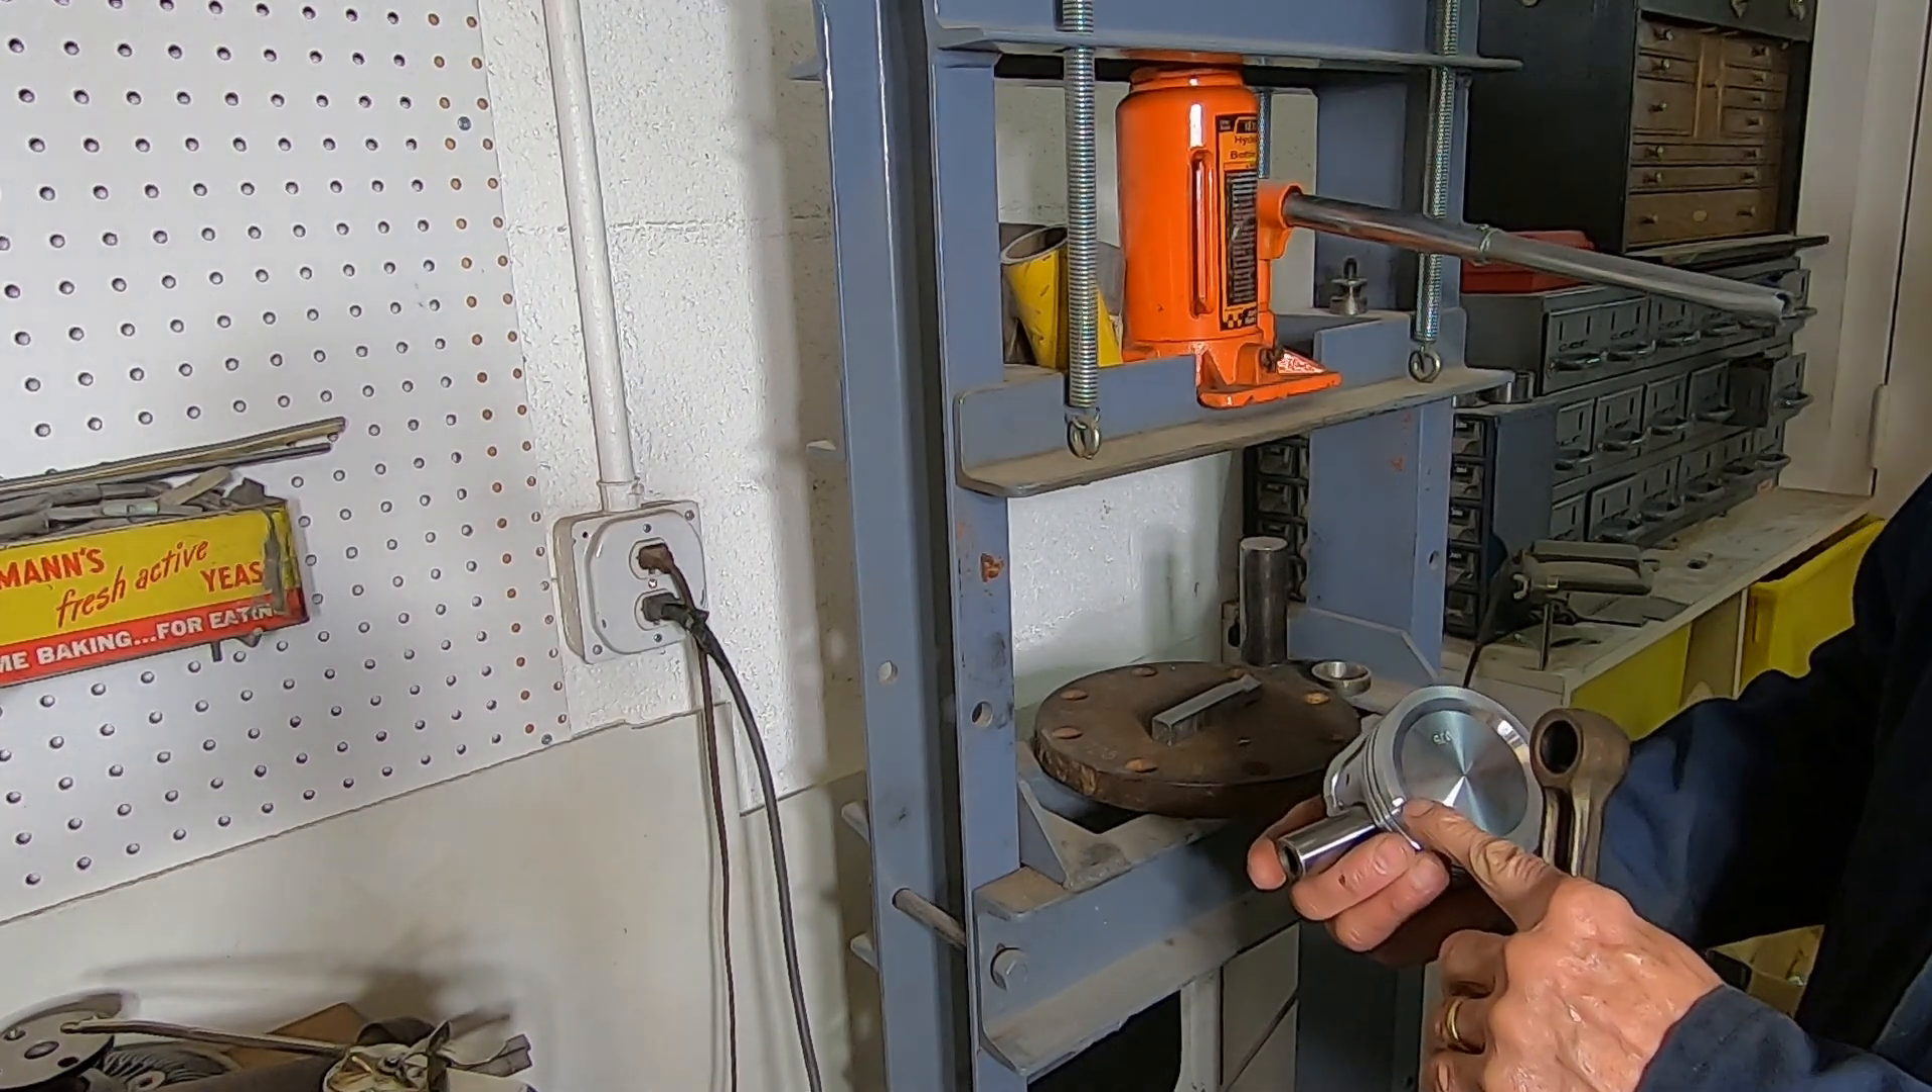So now I've just got to get the pistons pressed onto the rods.